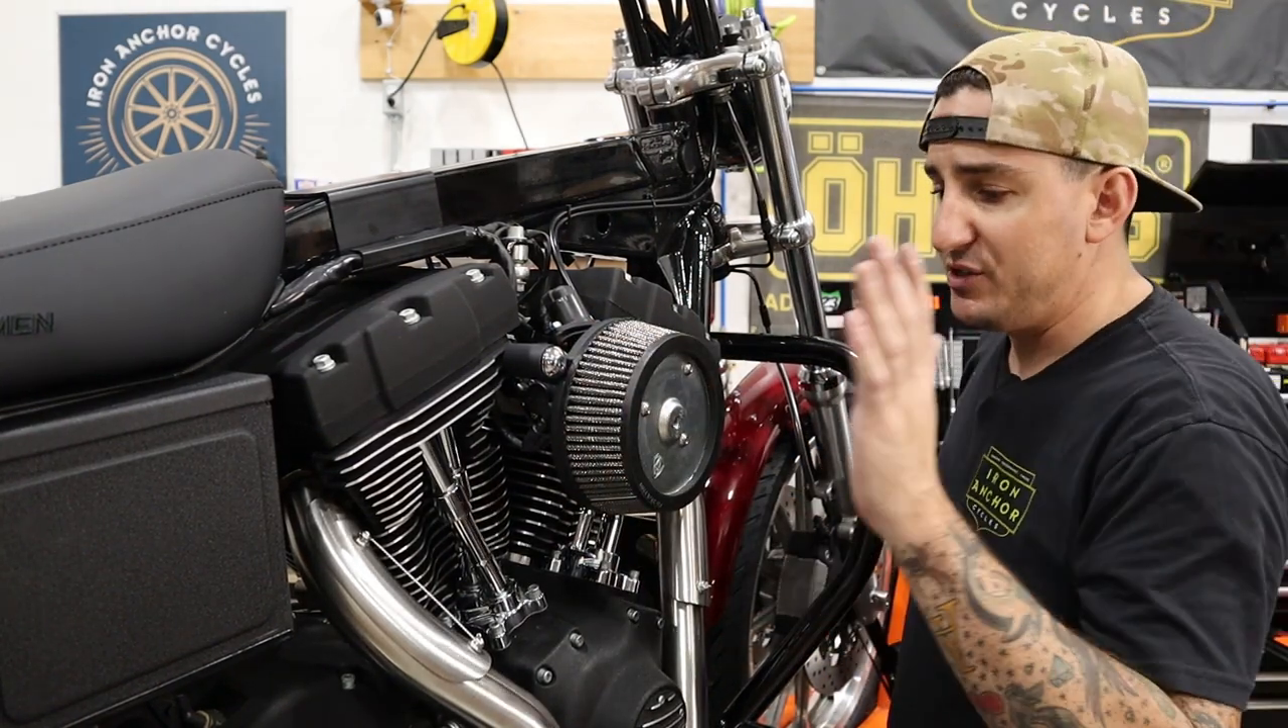And our air cleaner is on.